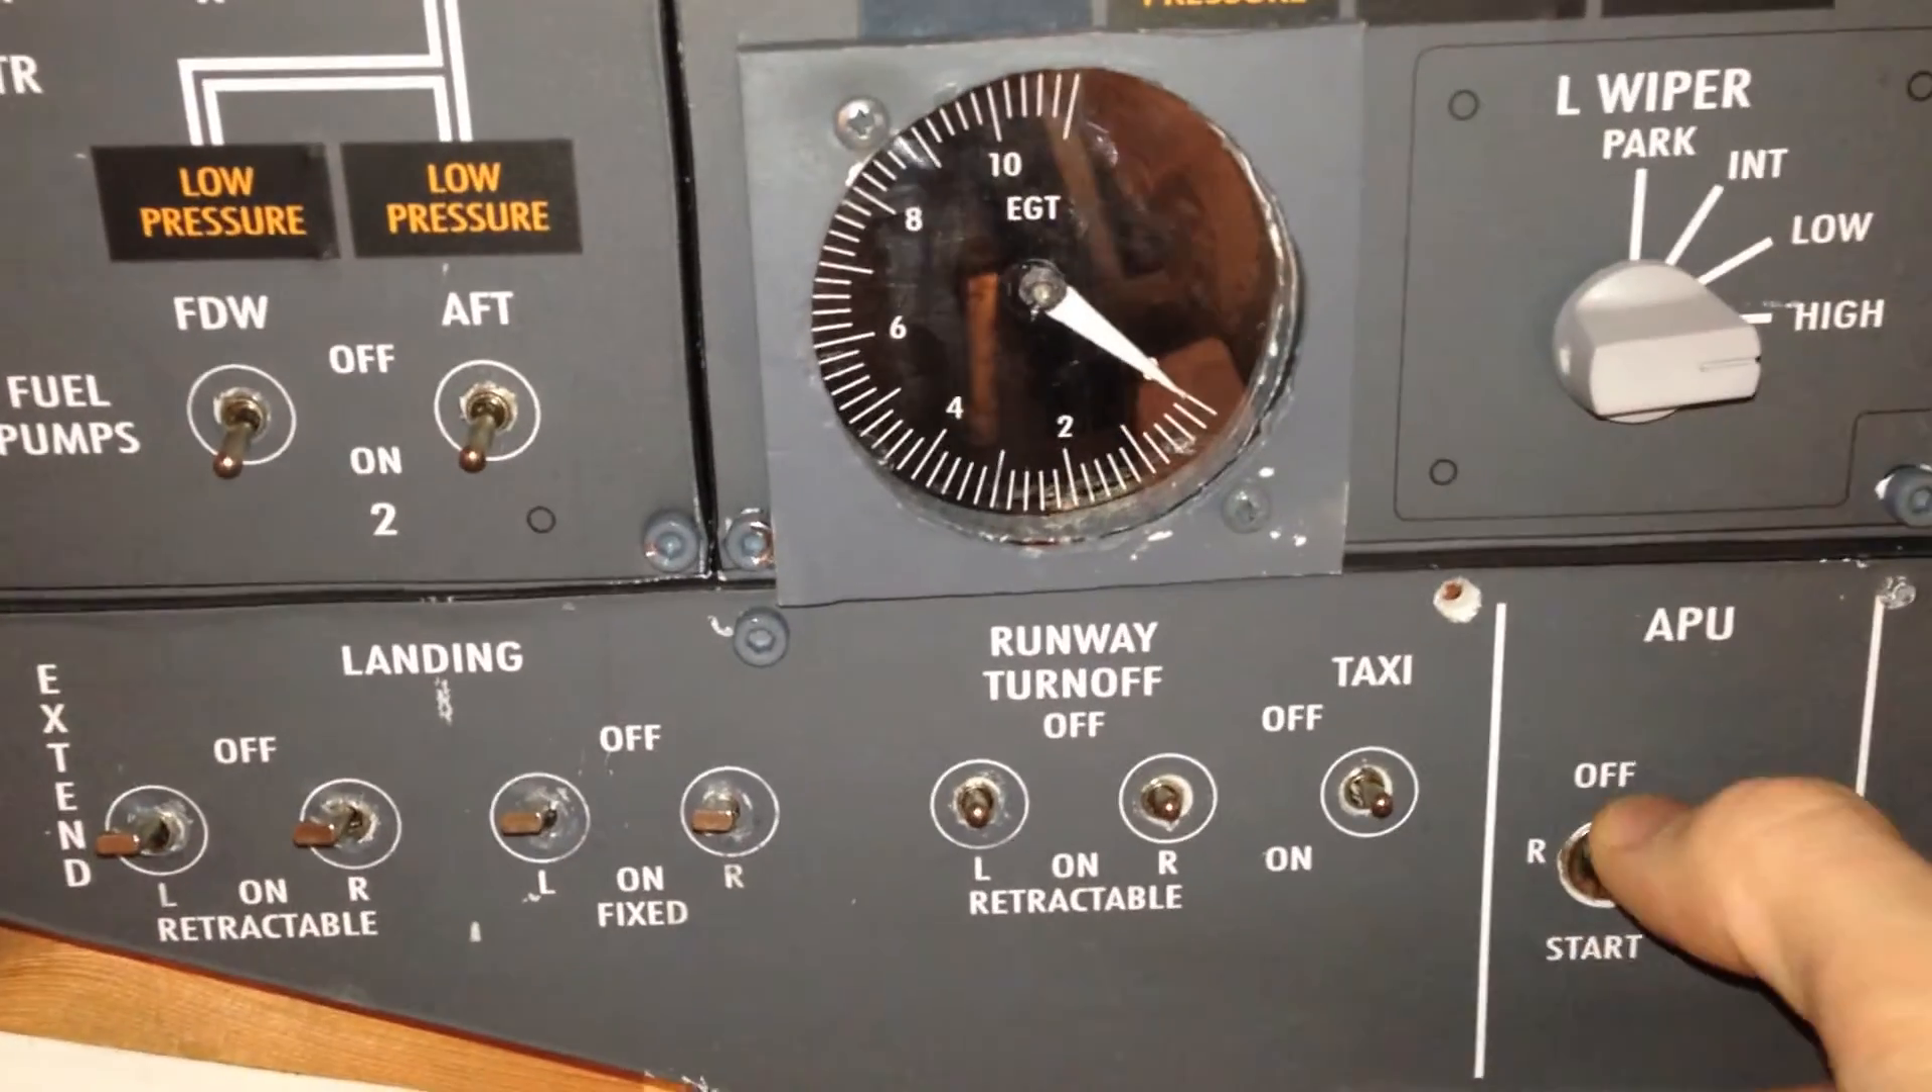And so now the gauge is installed, time to test it.